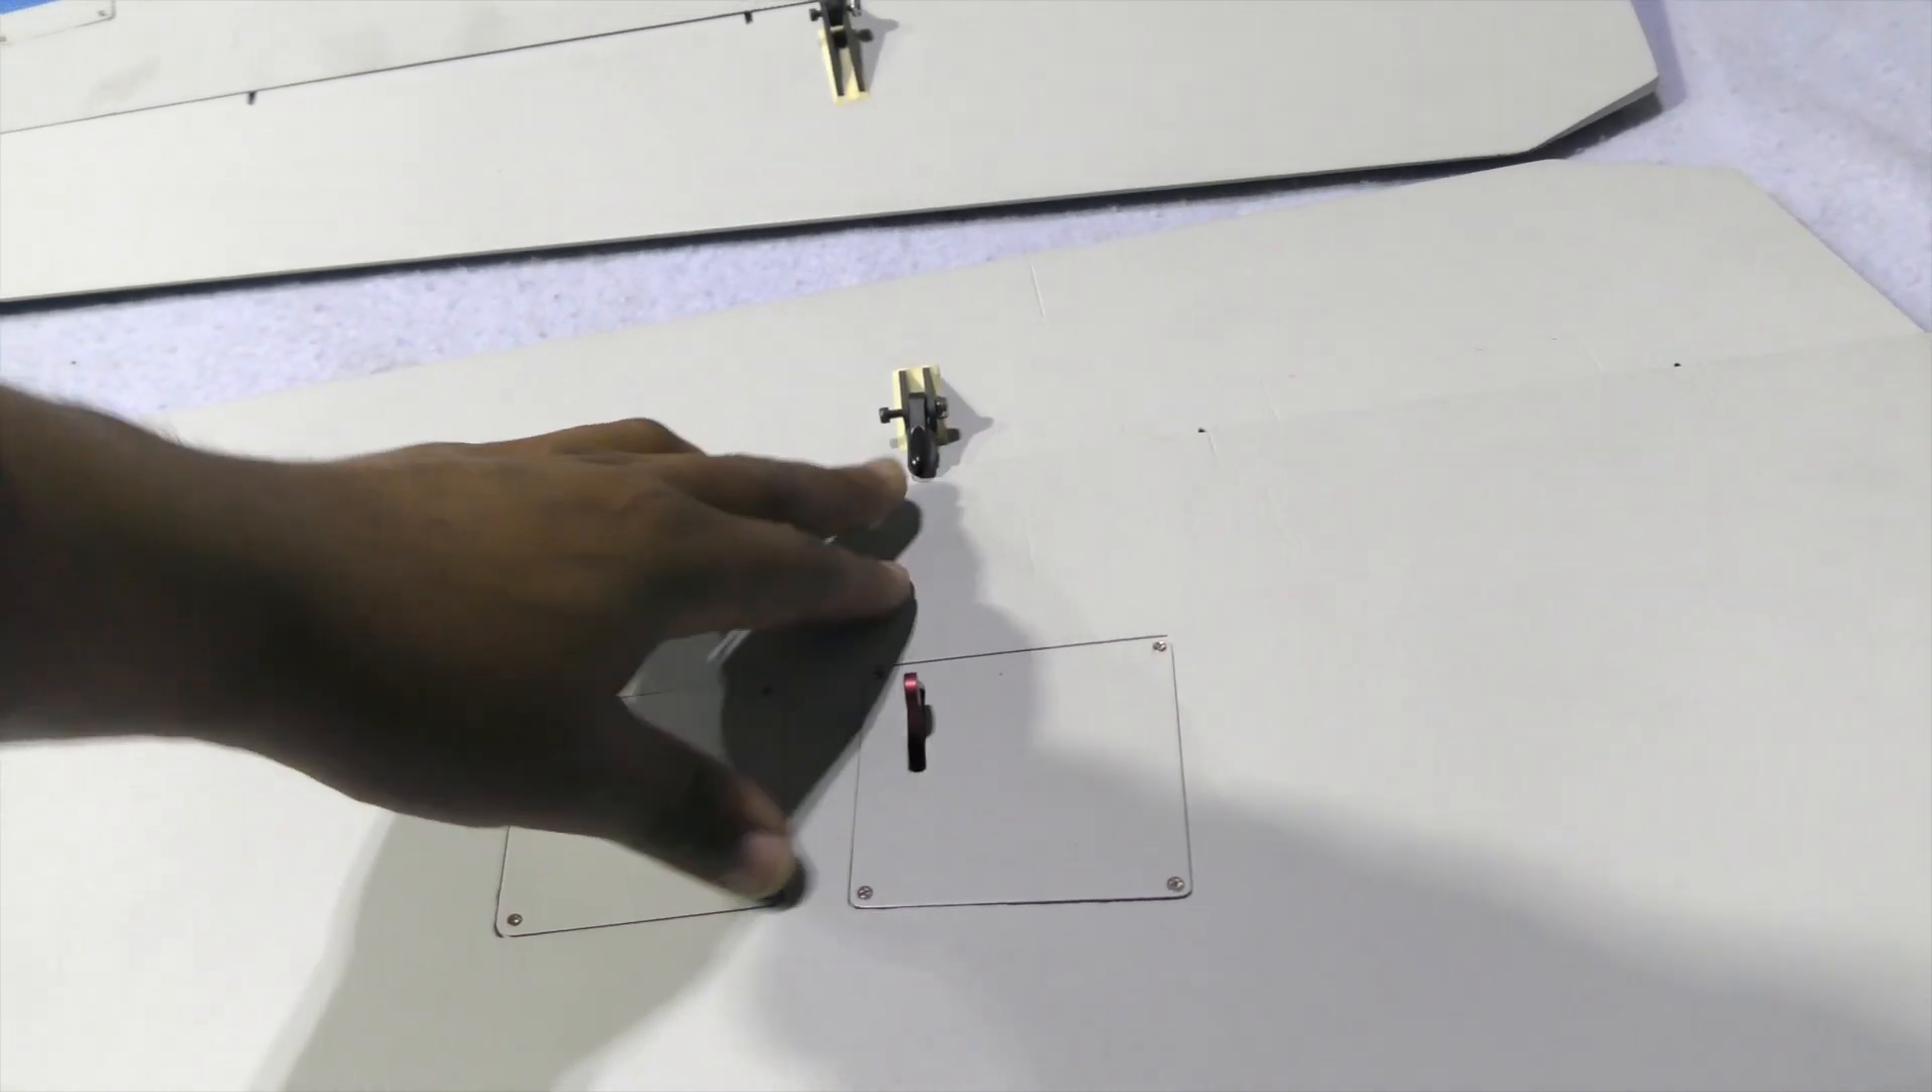On the wings, we are also missing the threaded rod or whatever rod goes in between the servo arm and the control surface attachment.